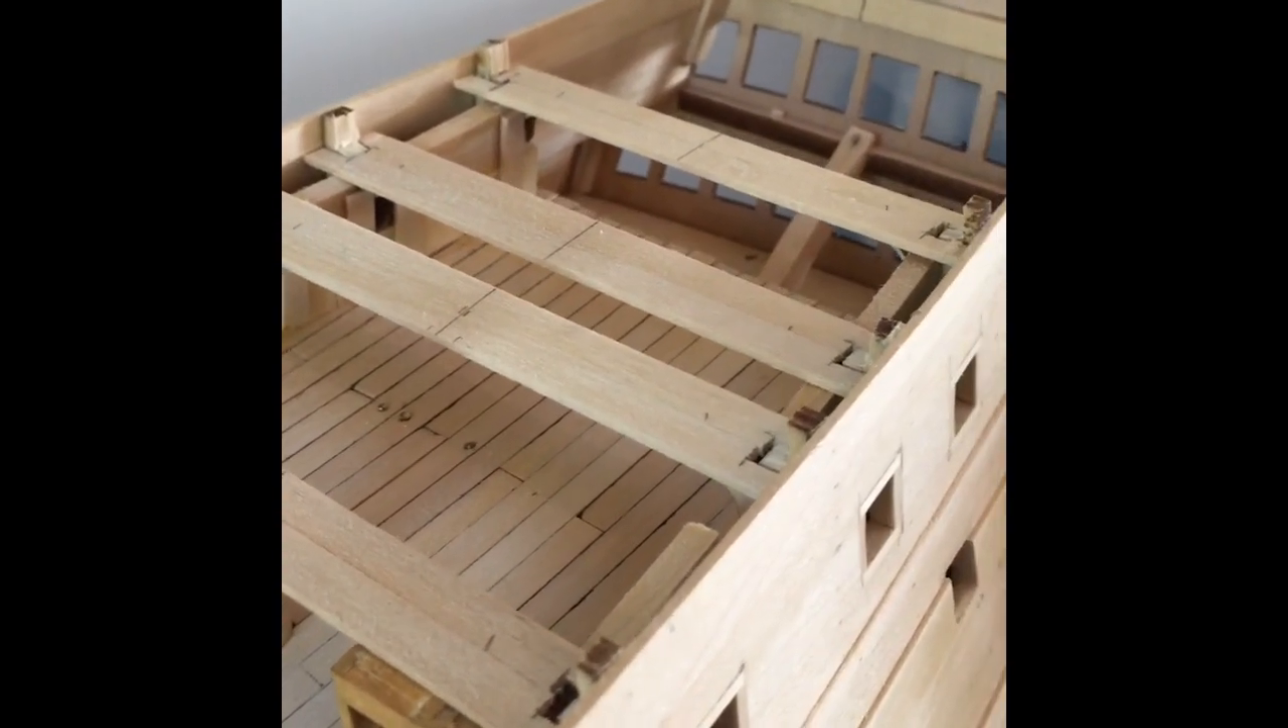Because obviously I've done the poop deck support beams. But obviously I can't go any further. Because obviously I've still got to do the cabins.